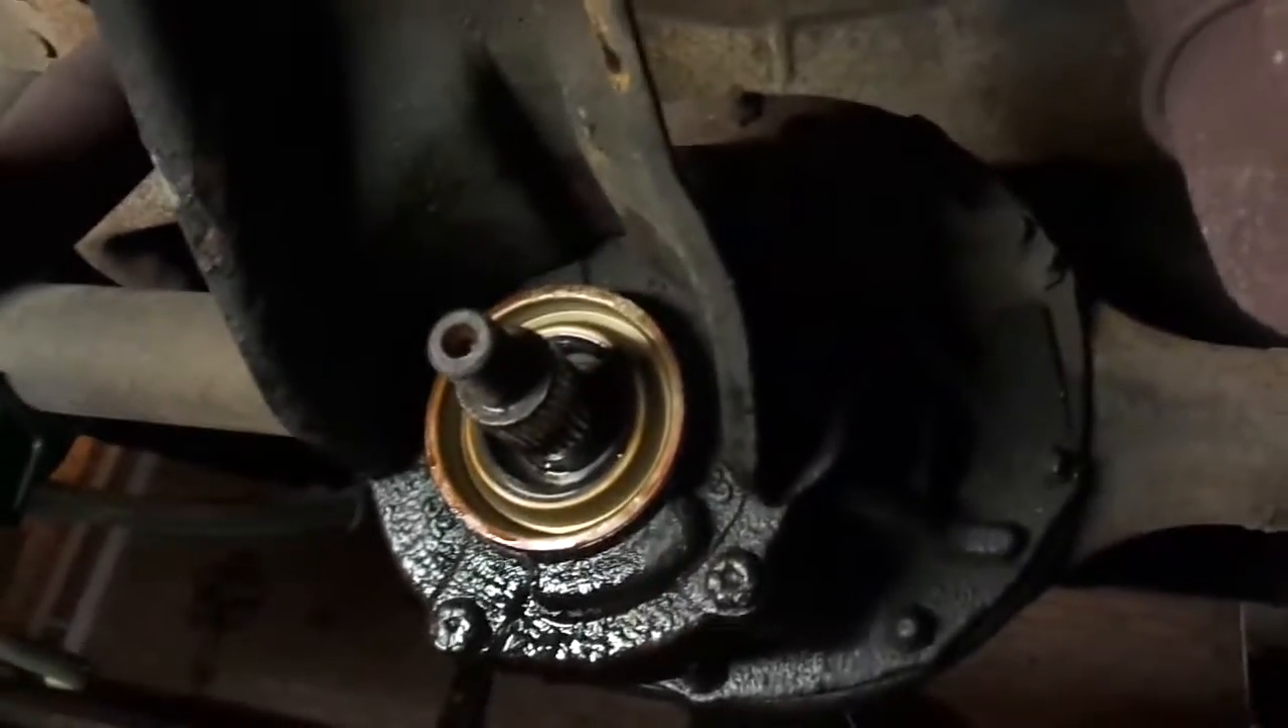New seal is in.